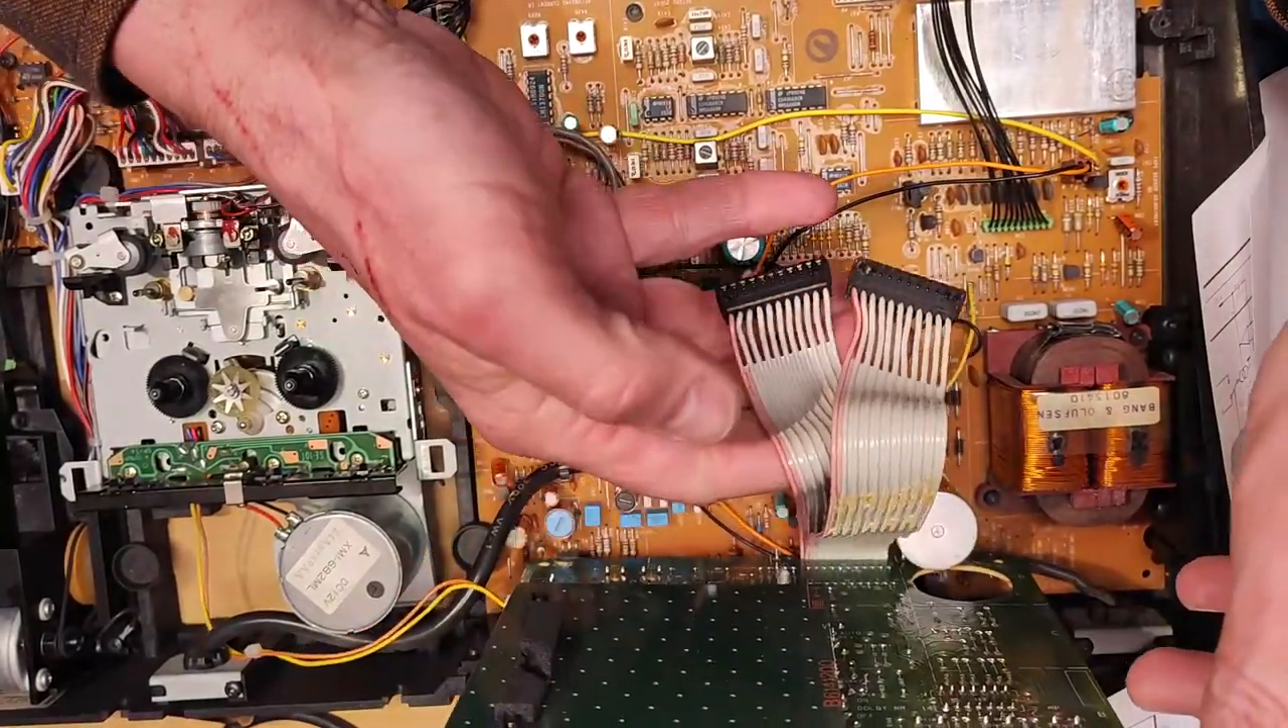Donc j'ai réussi à défaire les deux connecteurs on va les laisser en place.